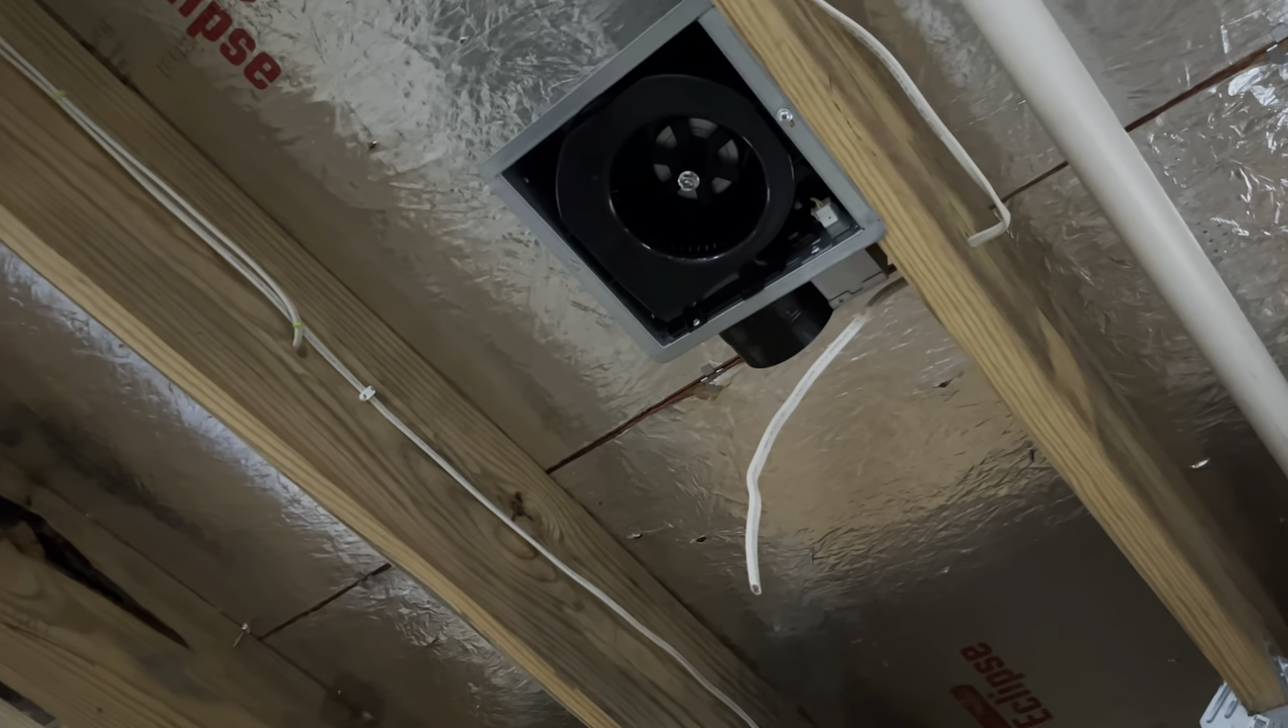With the toilet flange installed only thing i have to do in here is i still need to add the ducting for this little exhaust fan but i need to wait for the rain to stop.